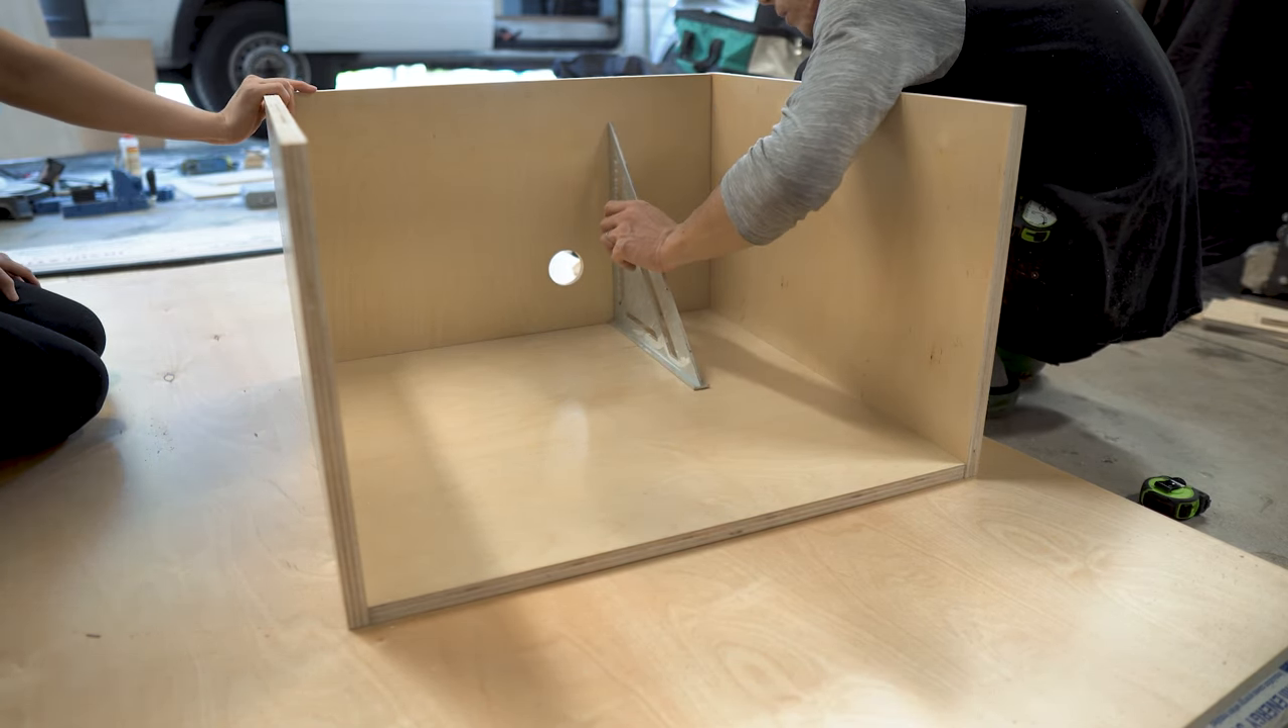We used pre-finished three-quarter inch plywood and started by making a basic box attaching three walls and the bottom floor with one and a quarter inch screws using simple butt joints.